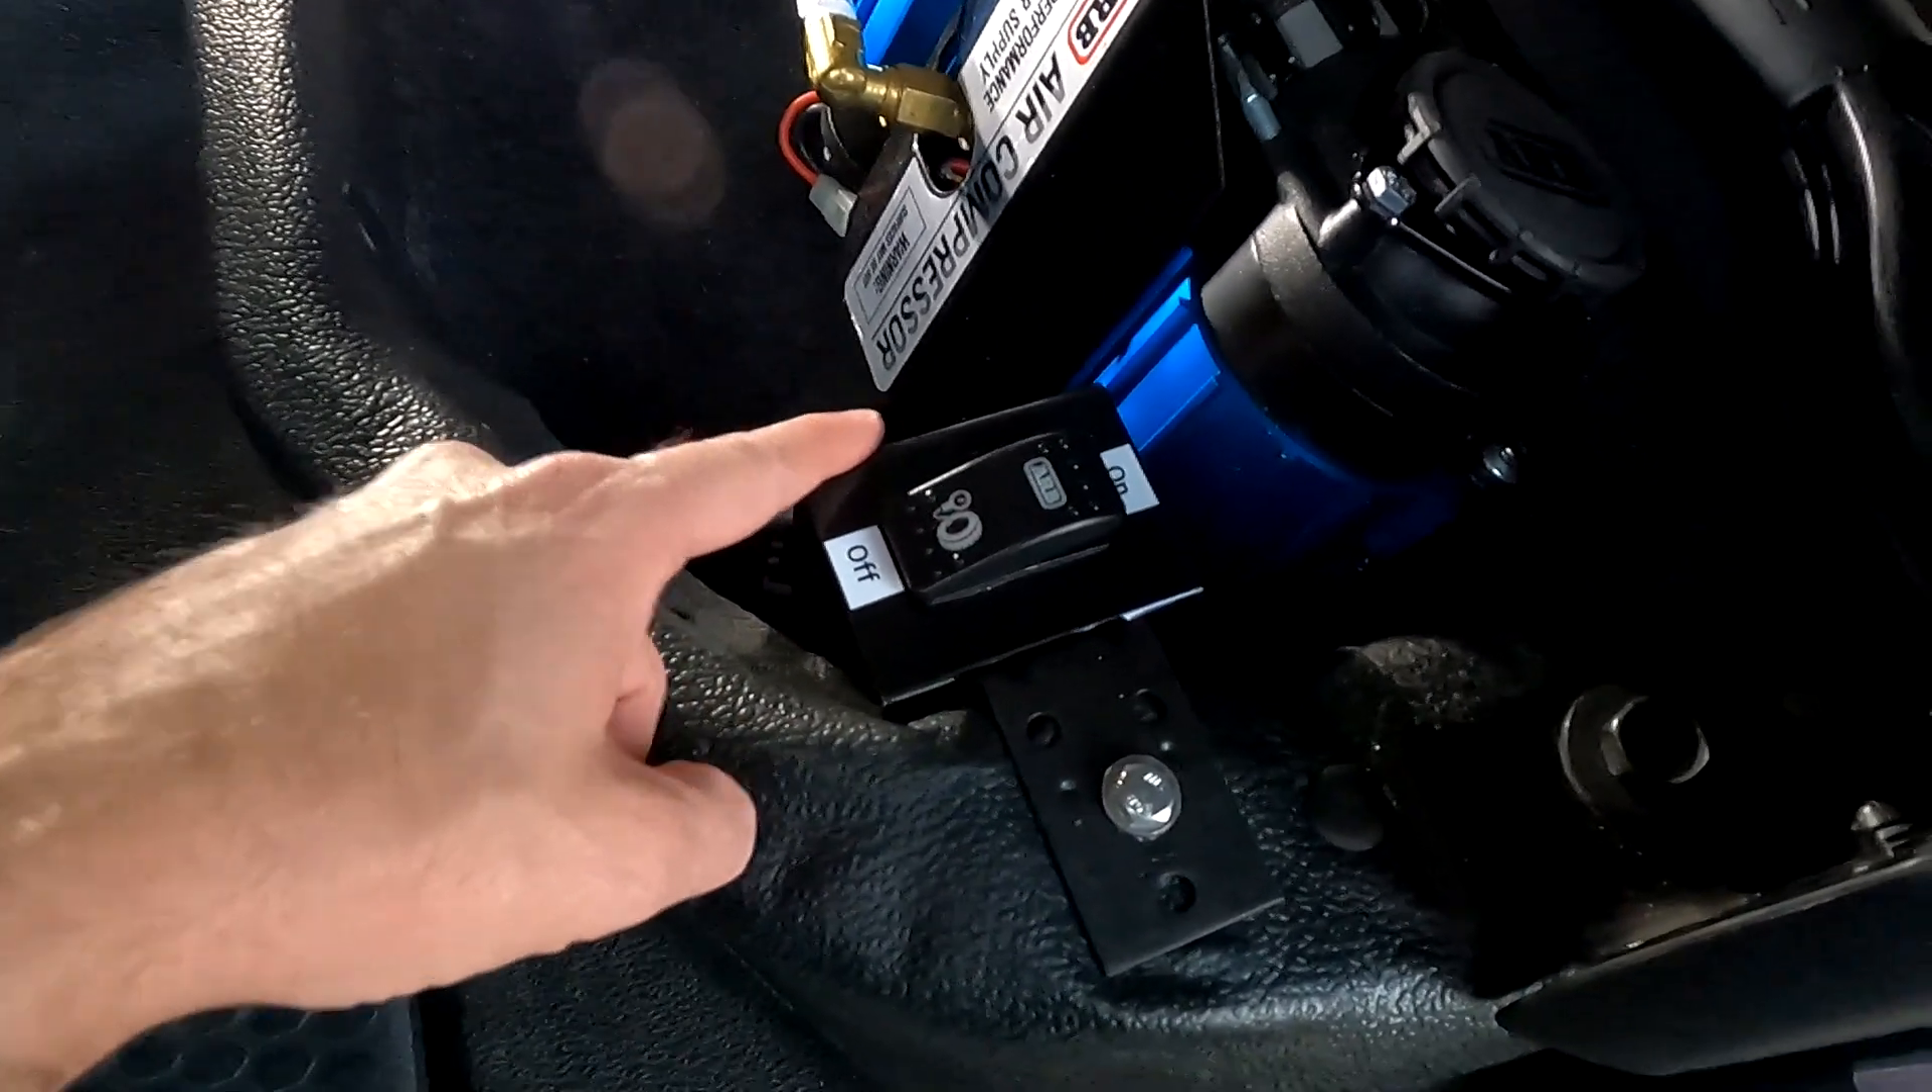I reused one of the holes to attach an L bracket and then I mounted the switch here into this recess so that it's no longer in my way.